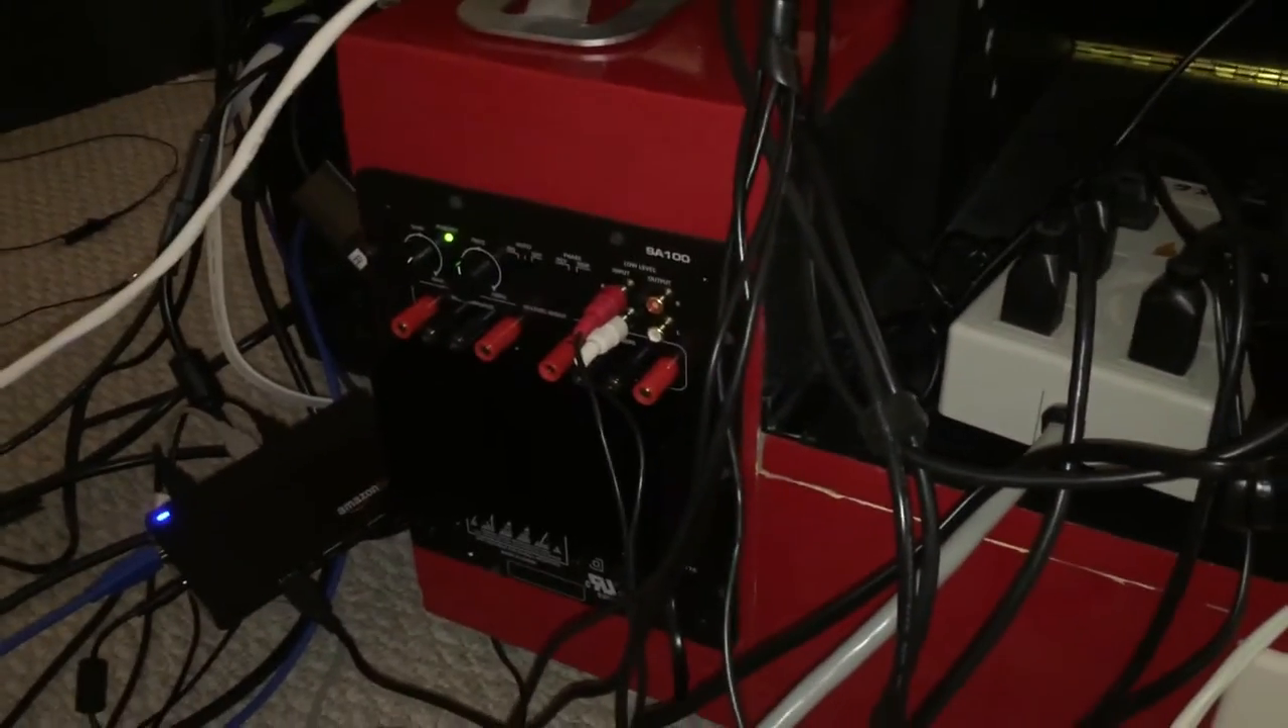Okay so all the bits are back together now. The new amp is in.